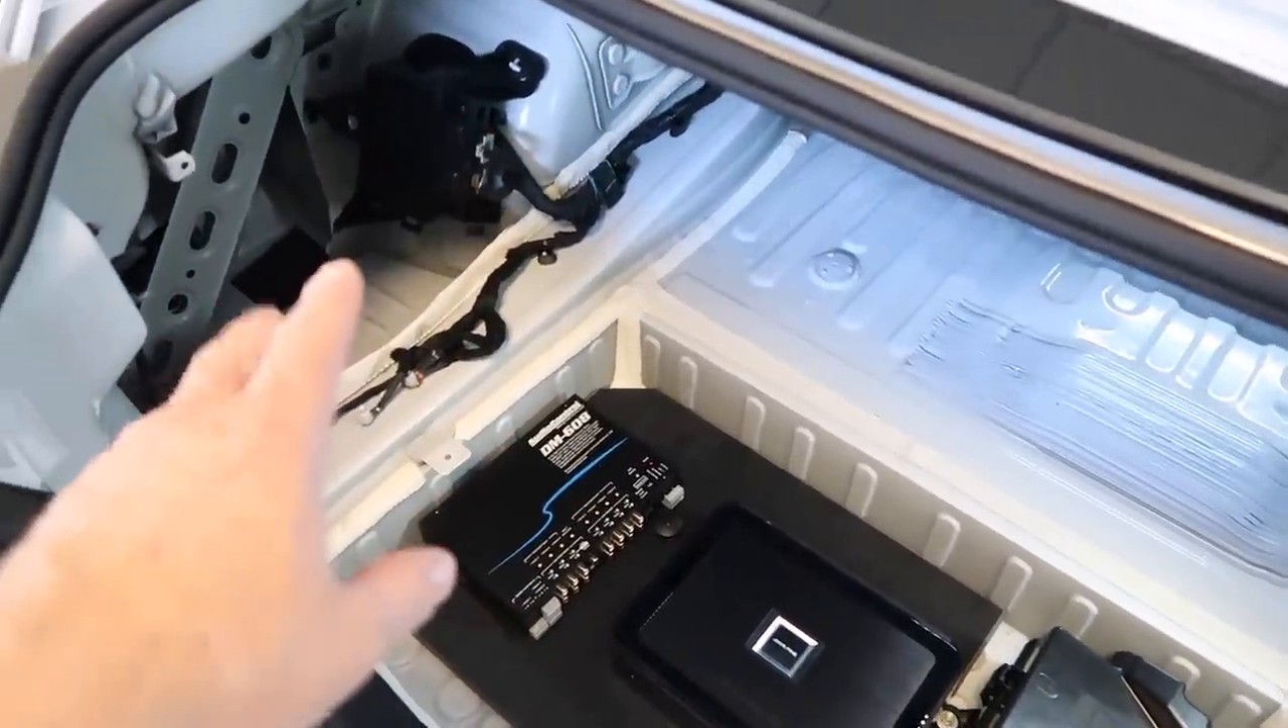I have the amp board made. So we have all the side panels out. There's a ton of space here that is just totally wasted.